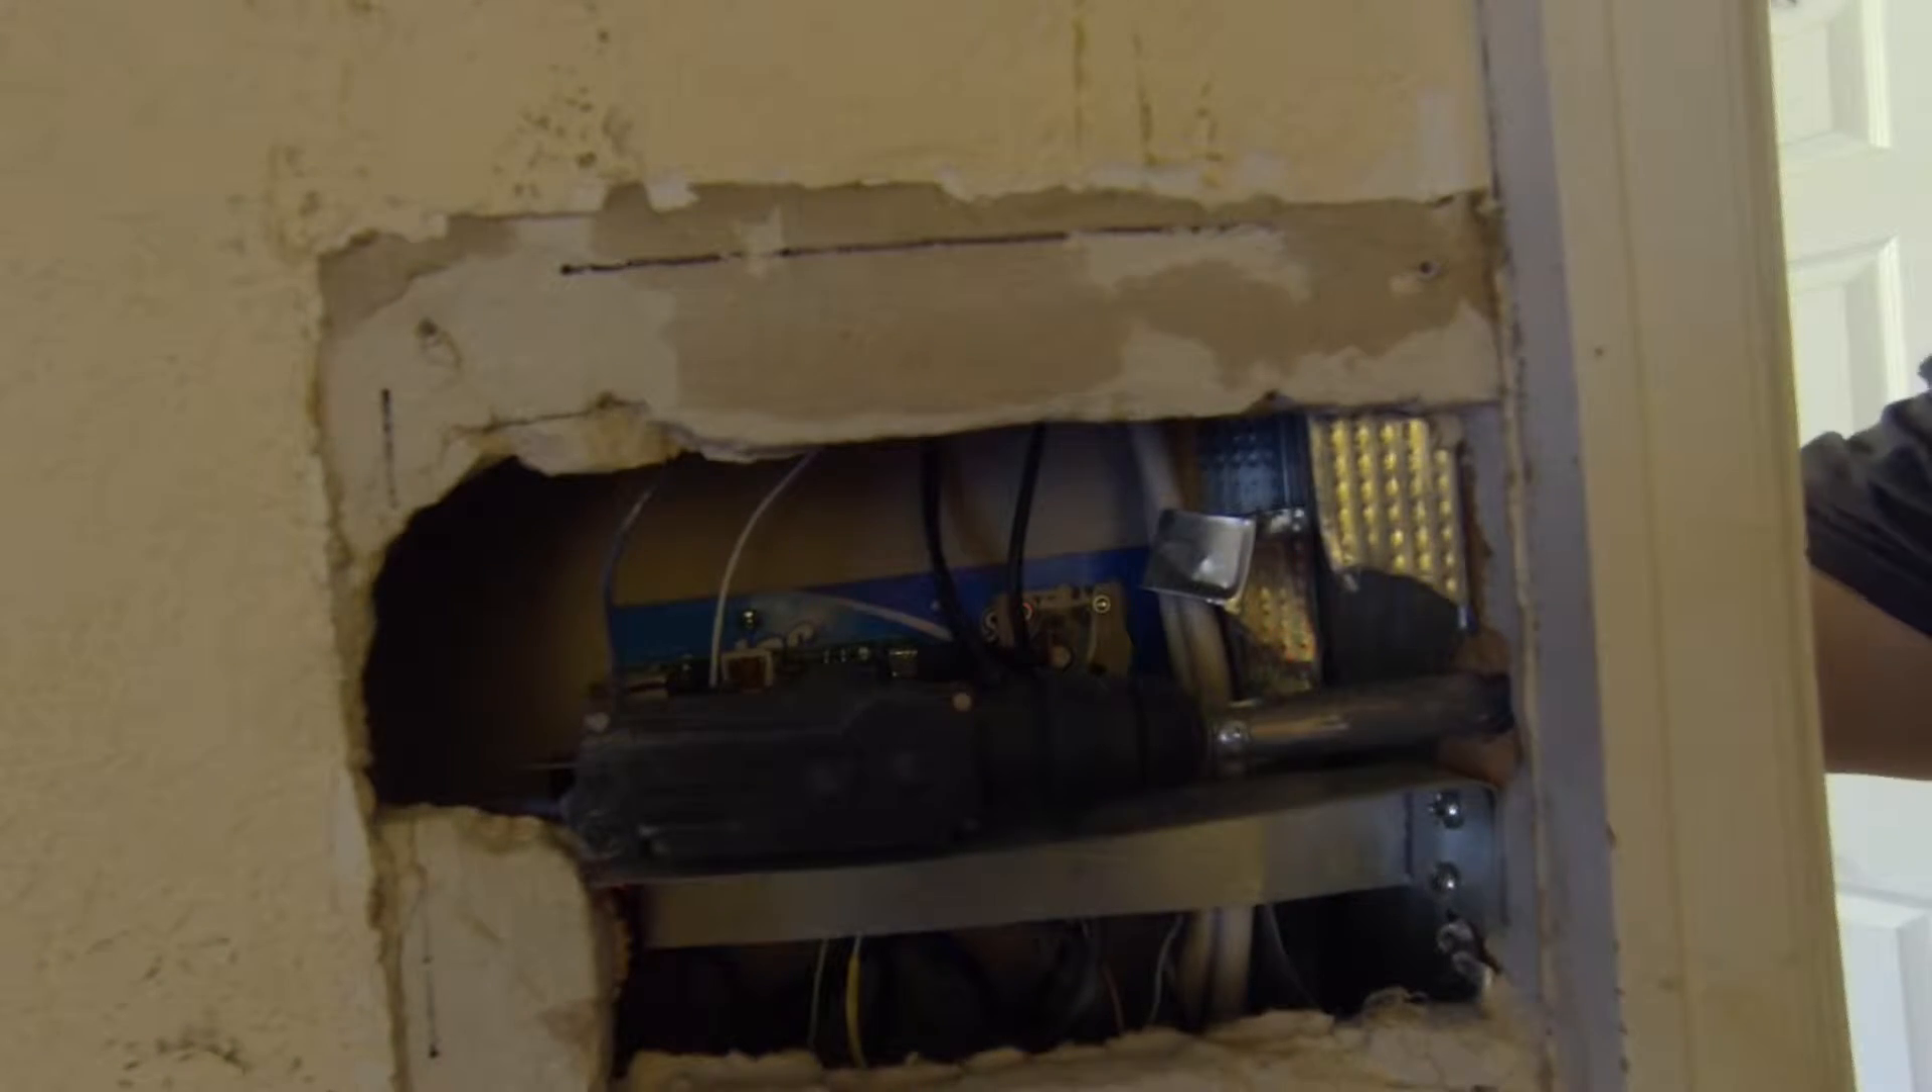Okay now the panel is removed you can see the mechanism inside the wall.